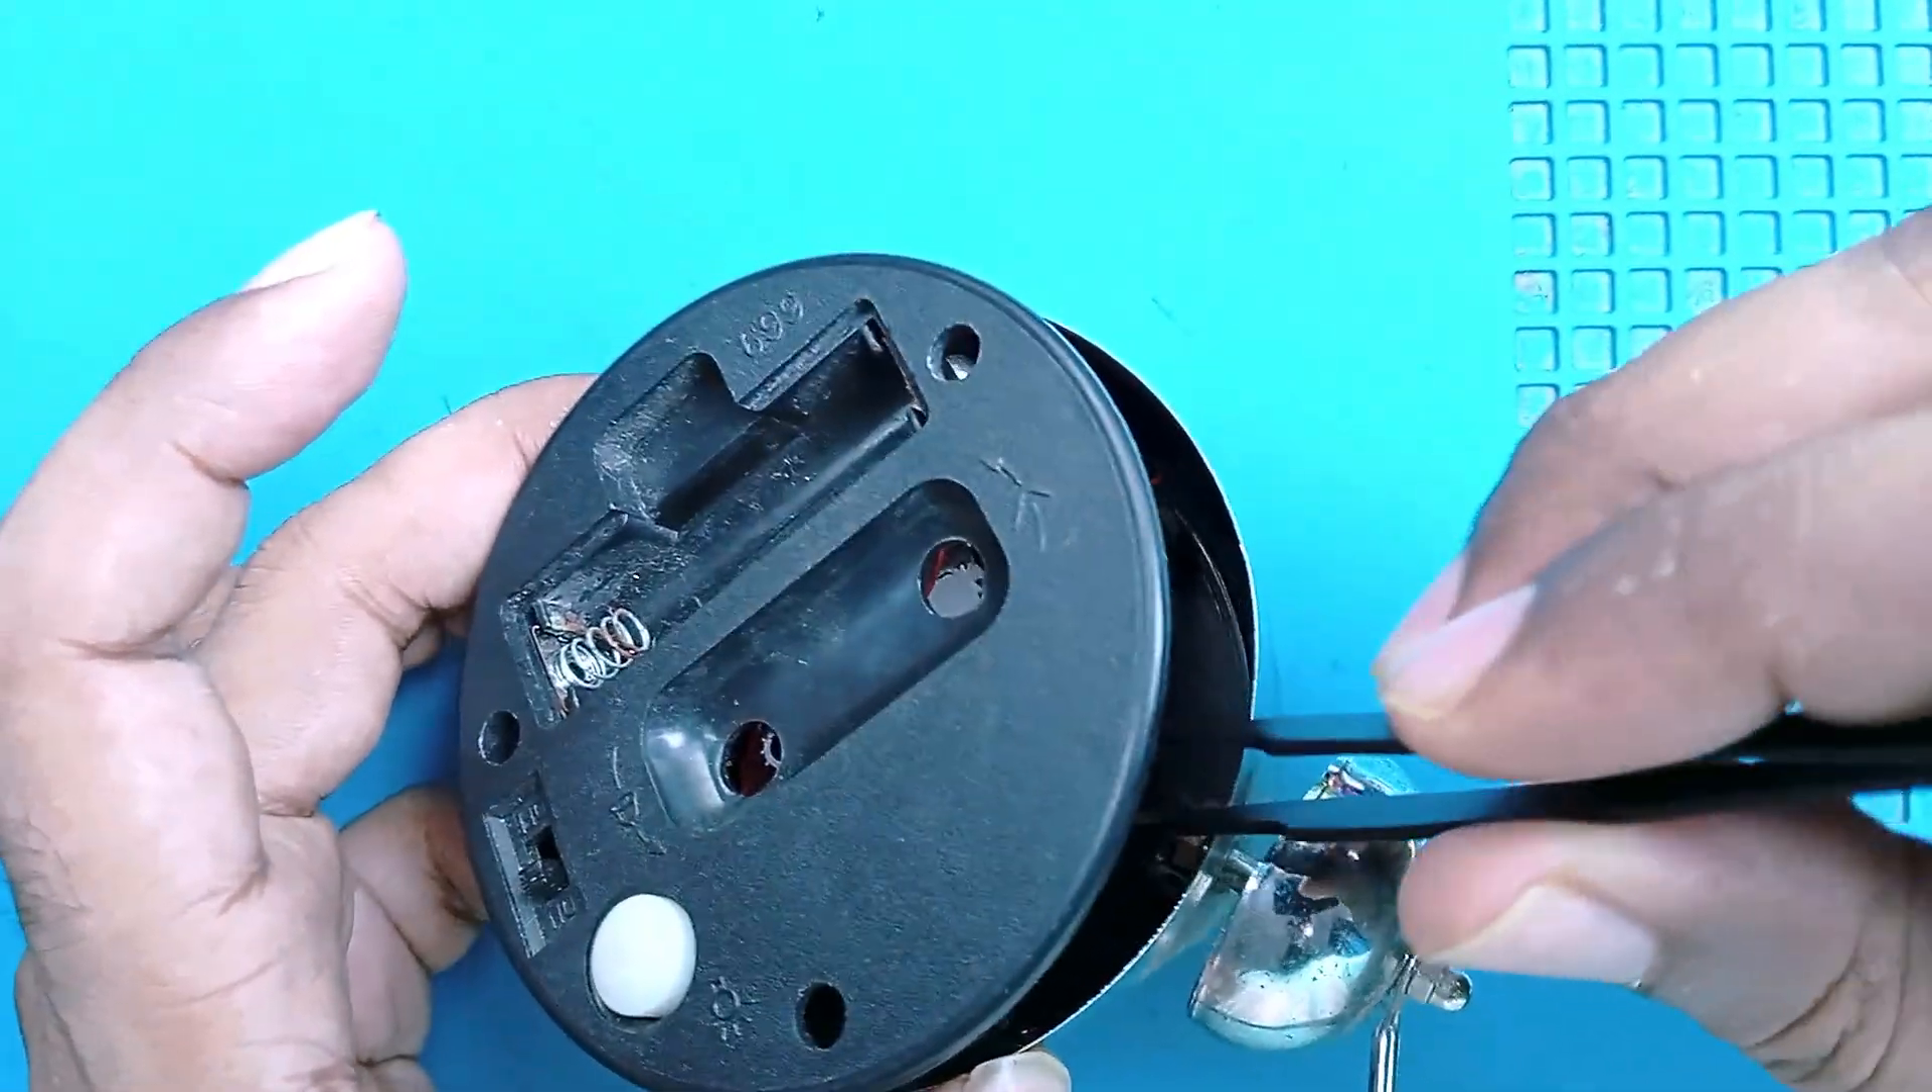You can see the back part is not in its place.